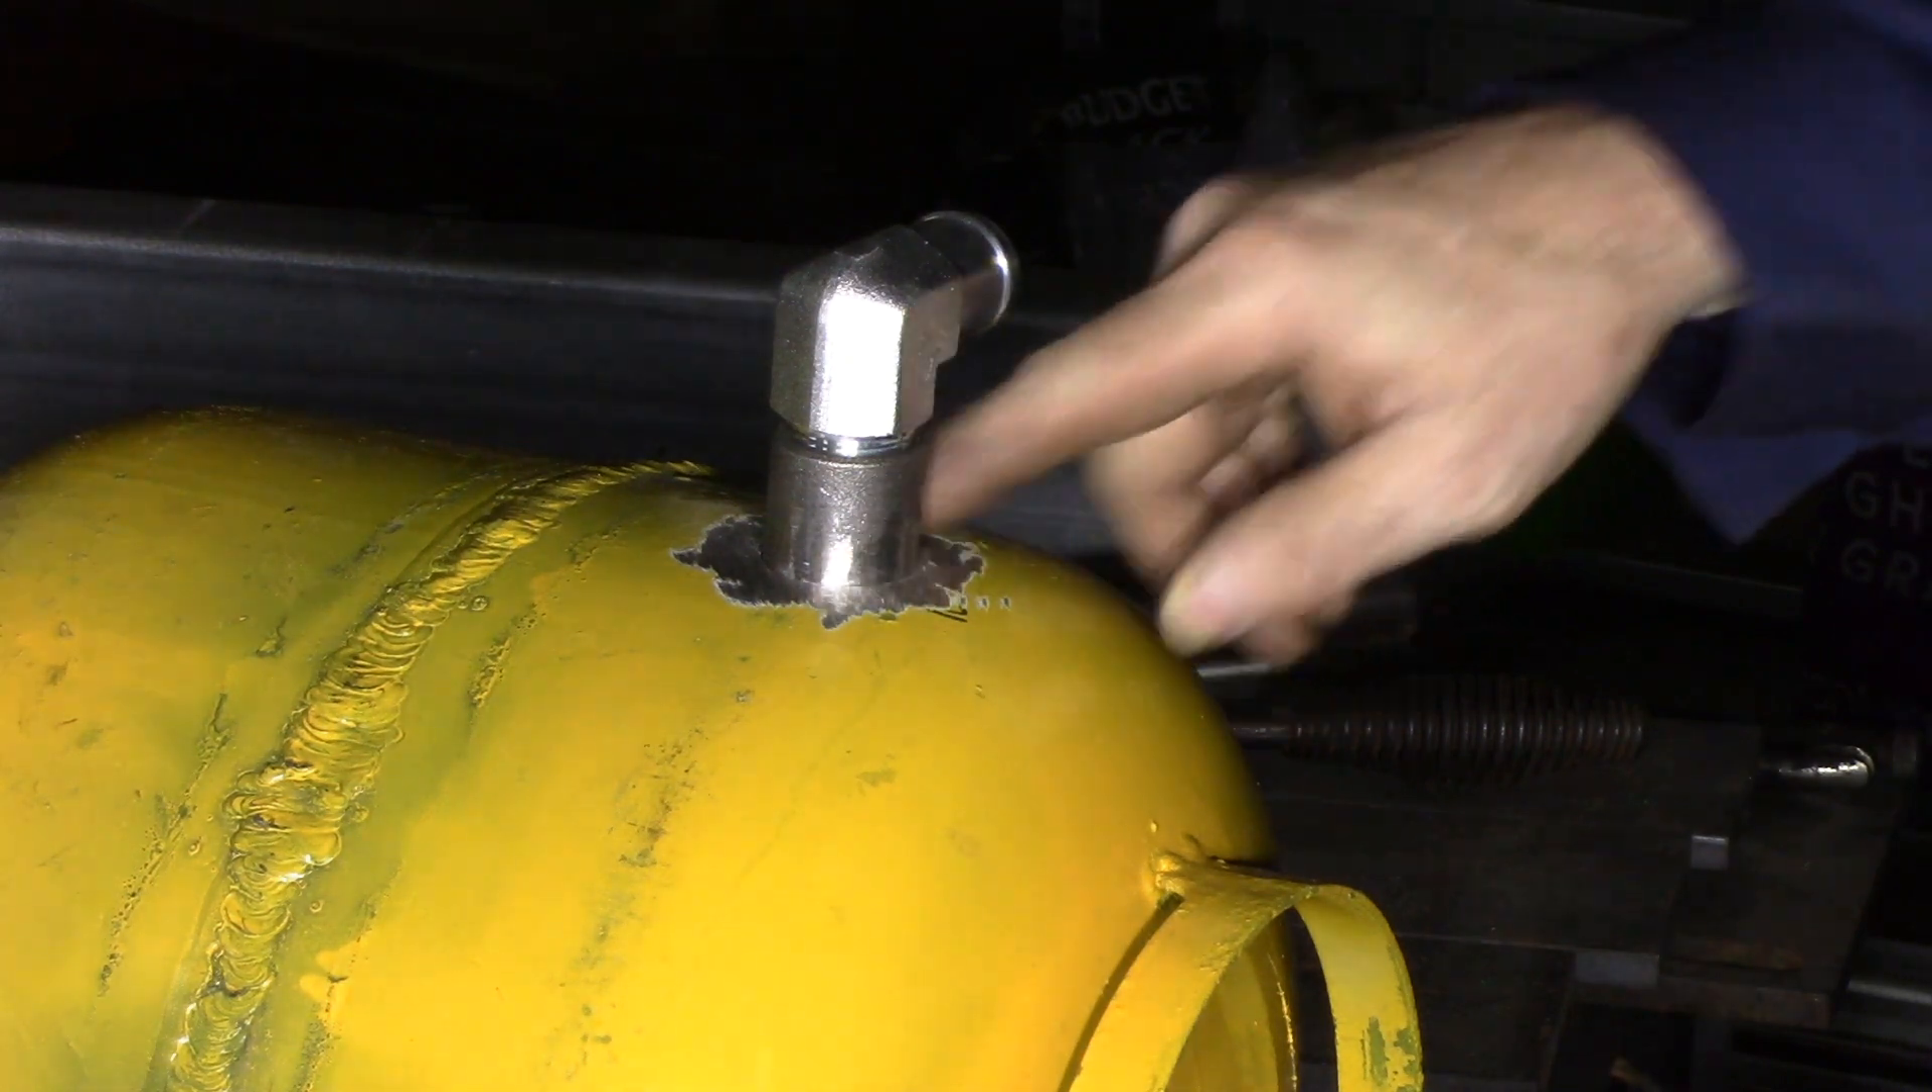I've fastened this elbow into the fitting it's just a little pipe fitting with a female thread through it and i'm going to weld that into the tank.